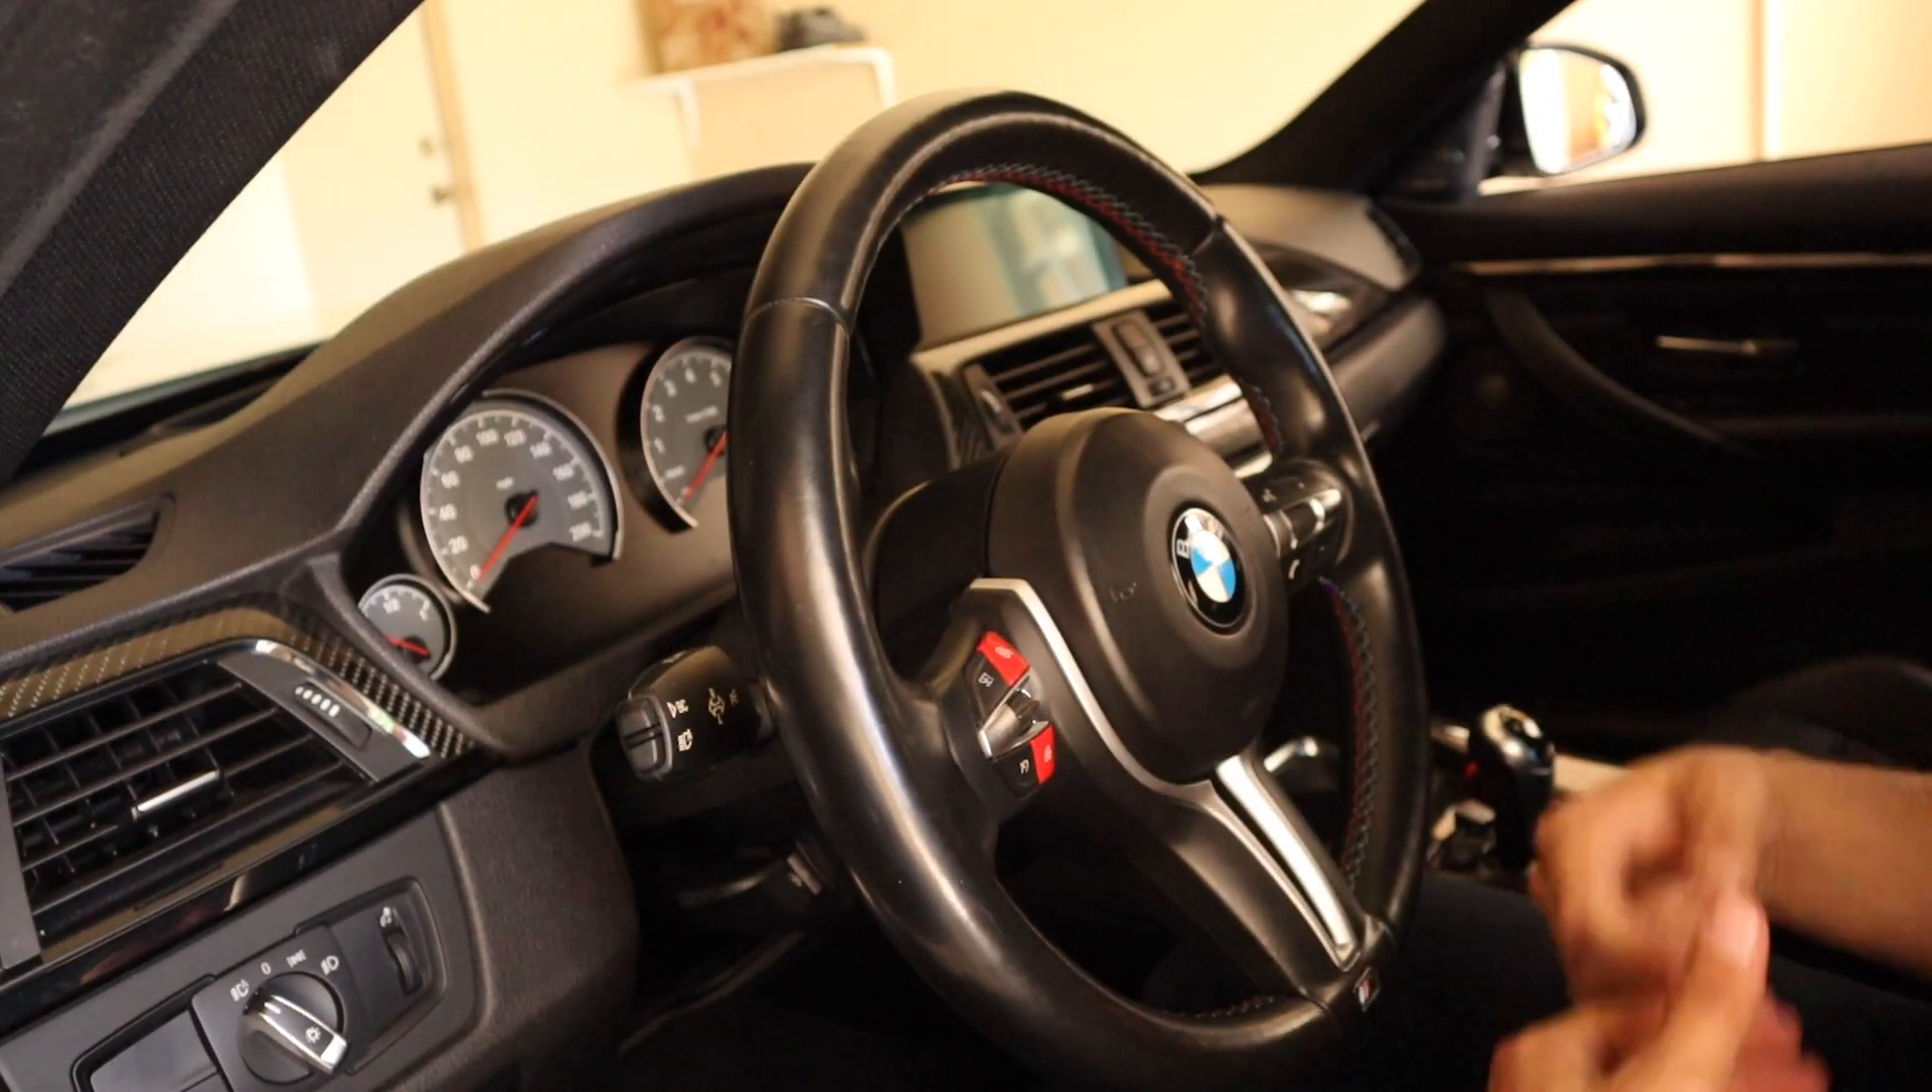There you go you've completely reassembled your steering wheel here.